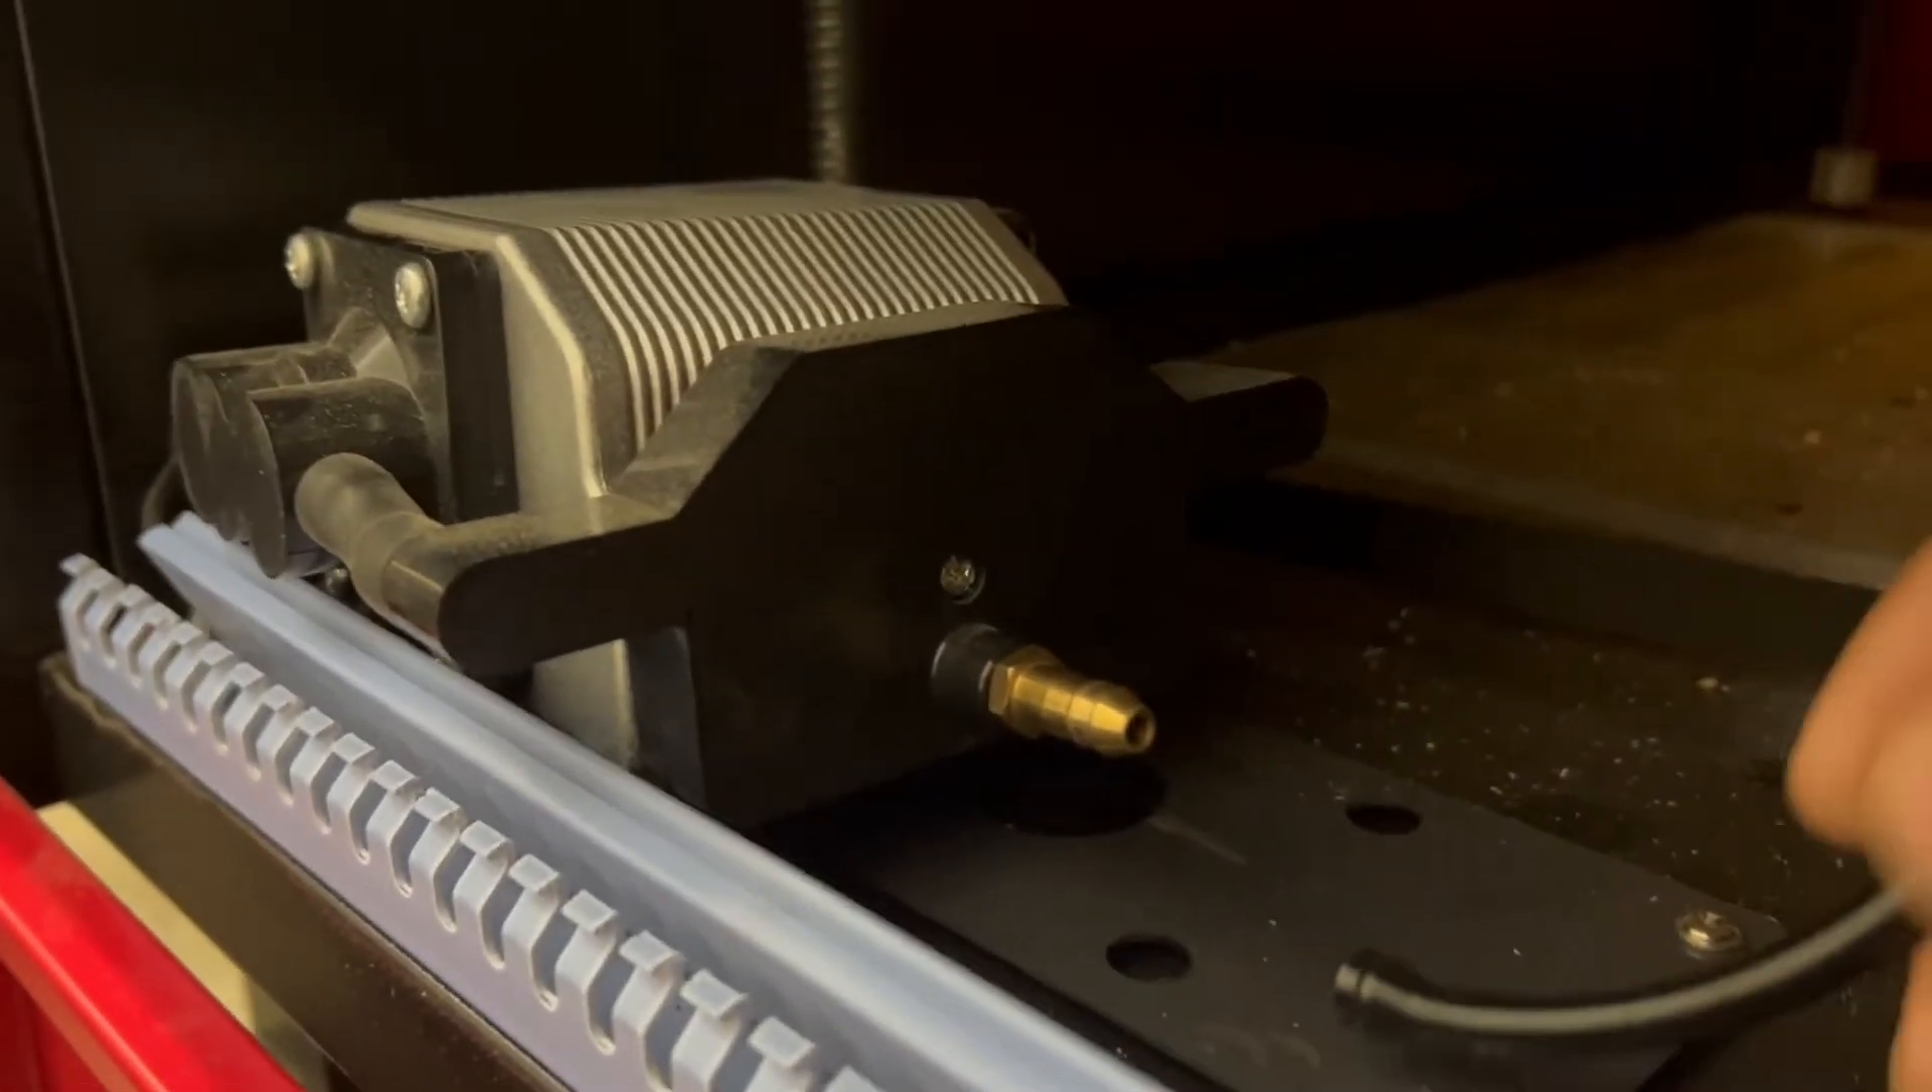So as you can see i removed the tube from this little barbed connection.